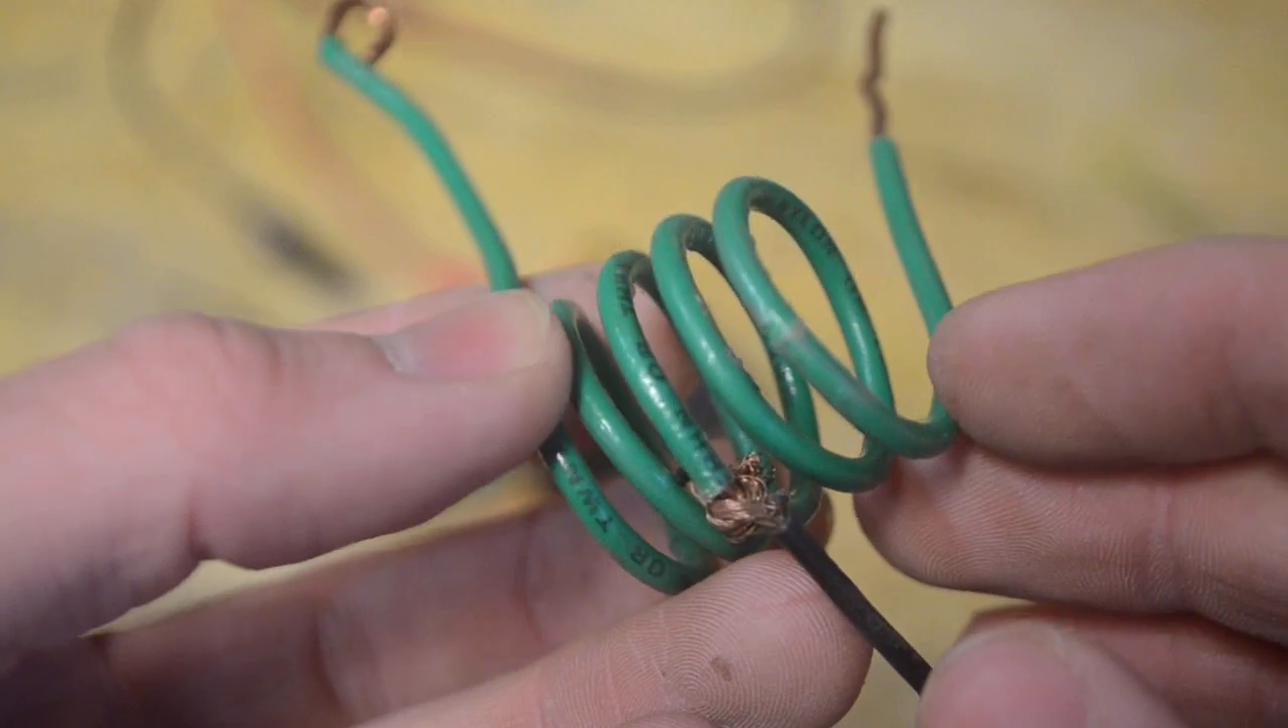In the center, I attached this wire here so we could have that center tapped position to hook up to the ZVS driver.